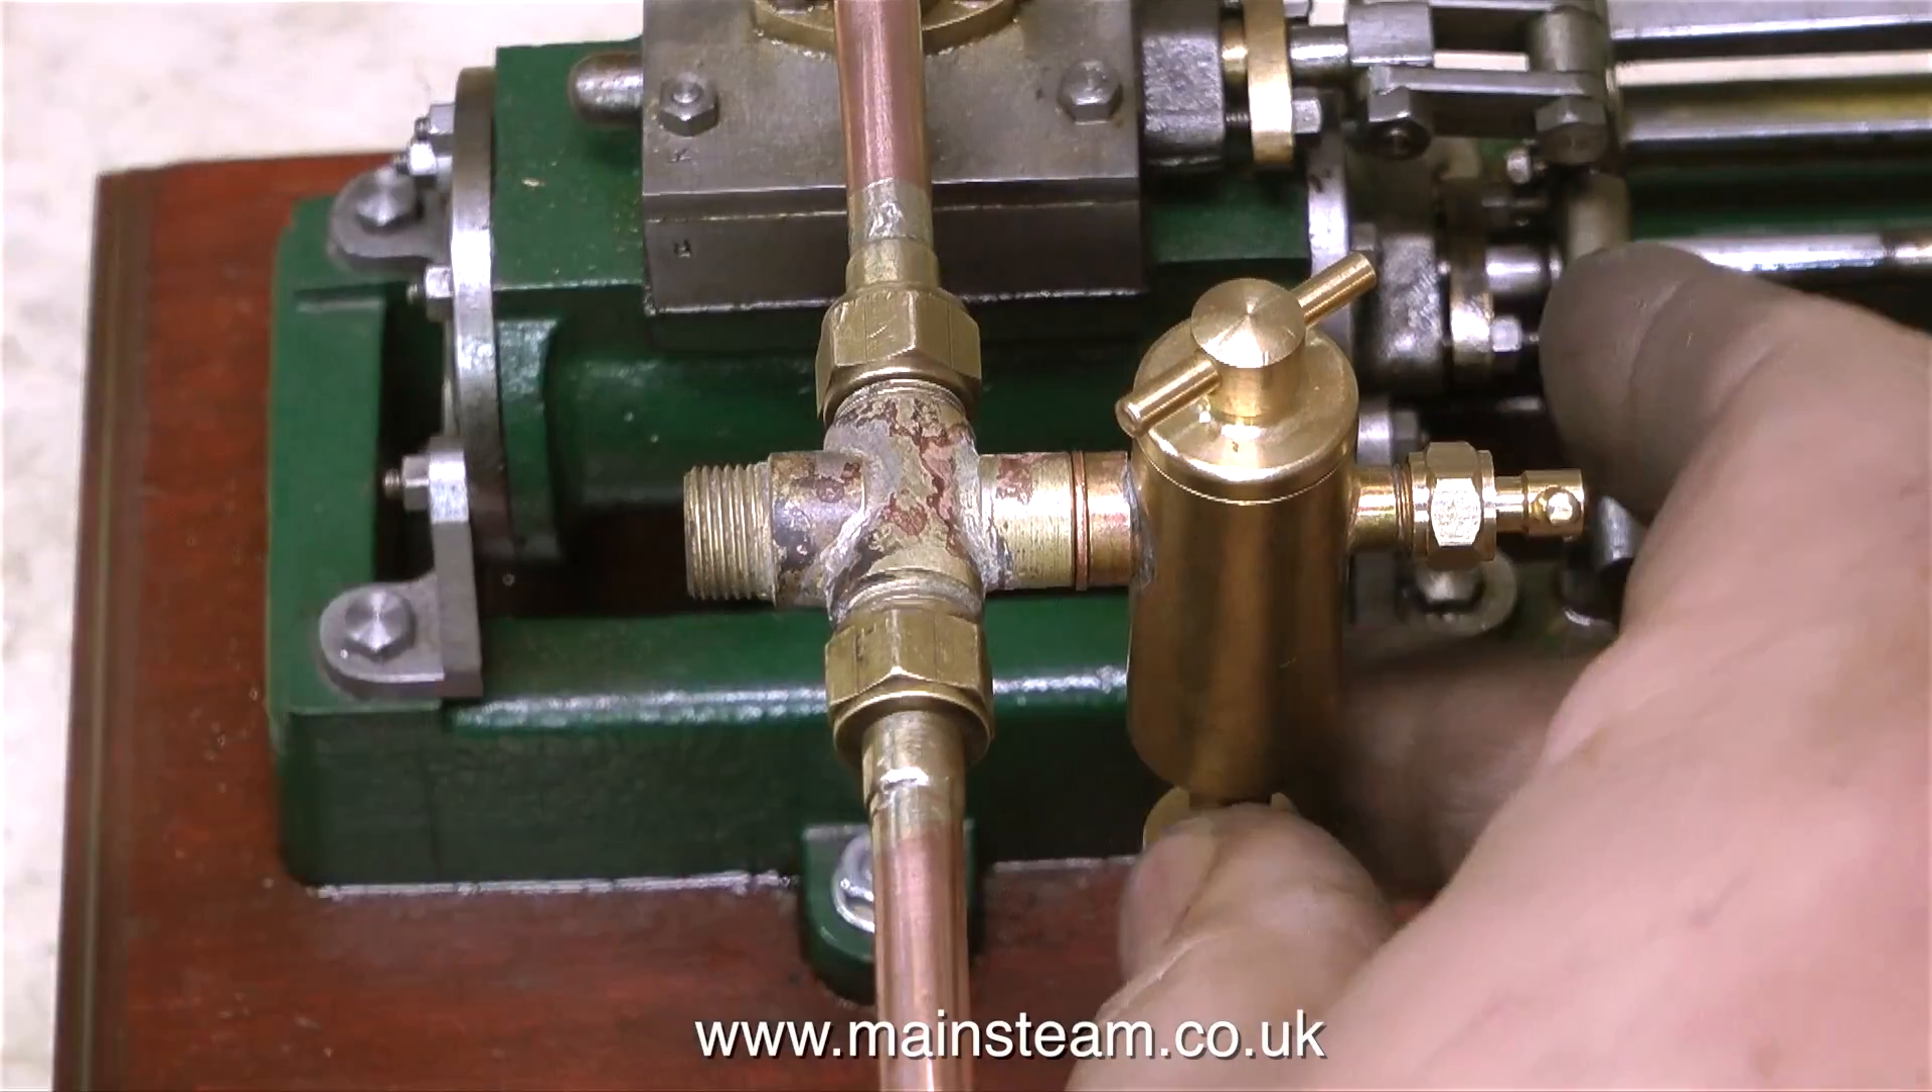I've temporarily fitted the part in place on the engine, and in this clip, I'm test fitting the displacement lubricator to see how it fits, and it fits very well and looks okay.